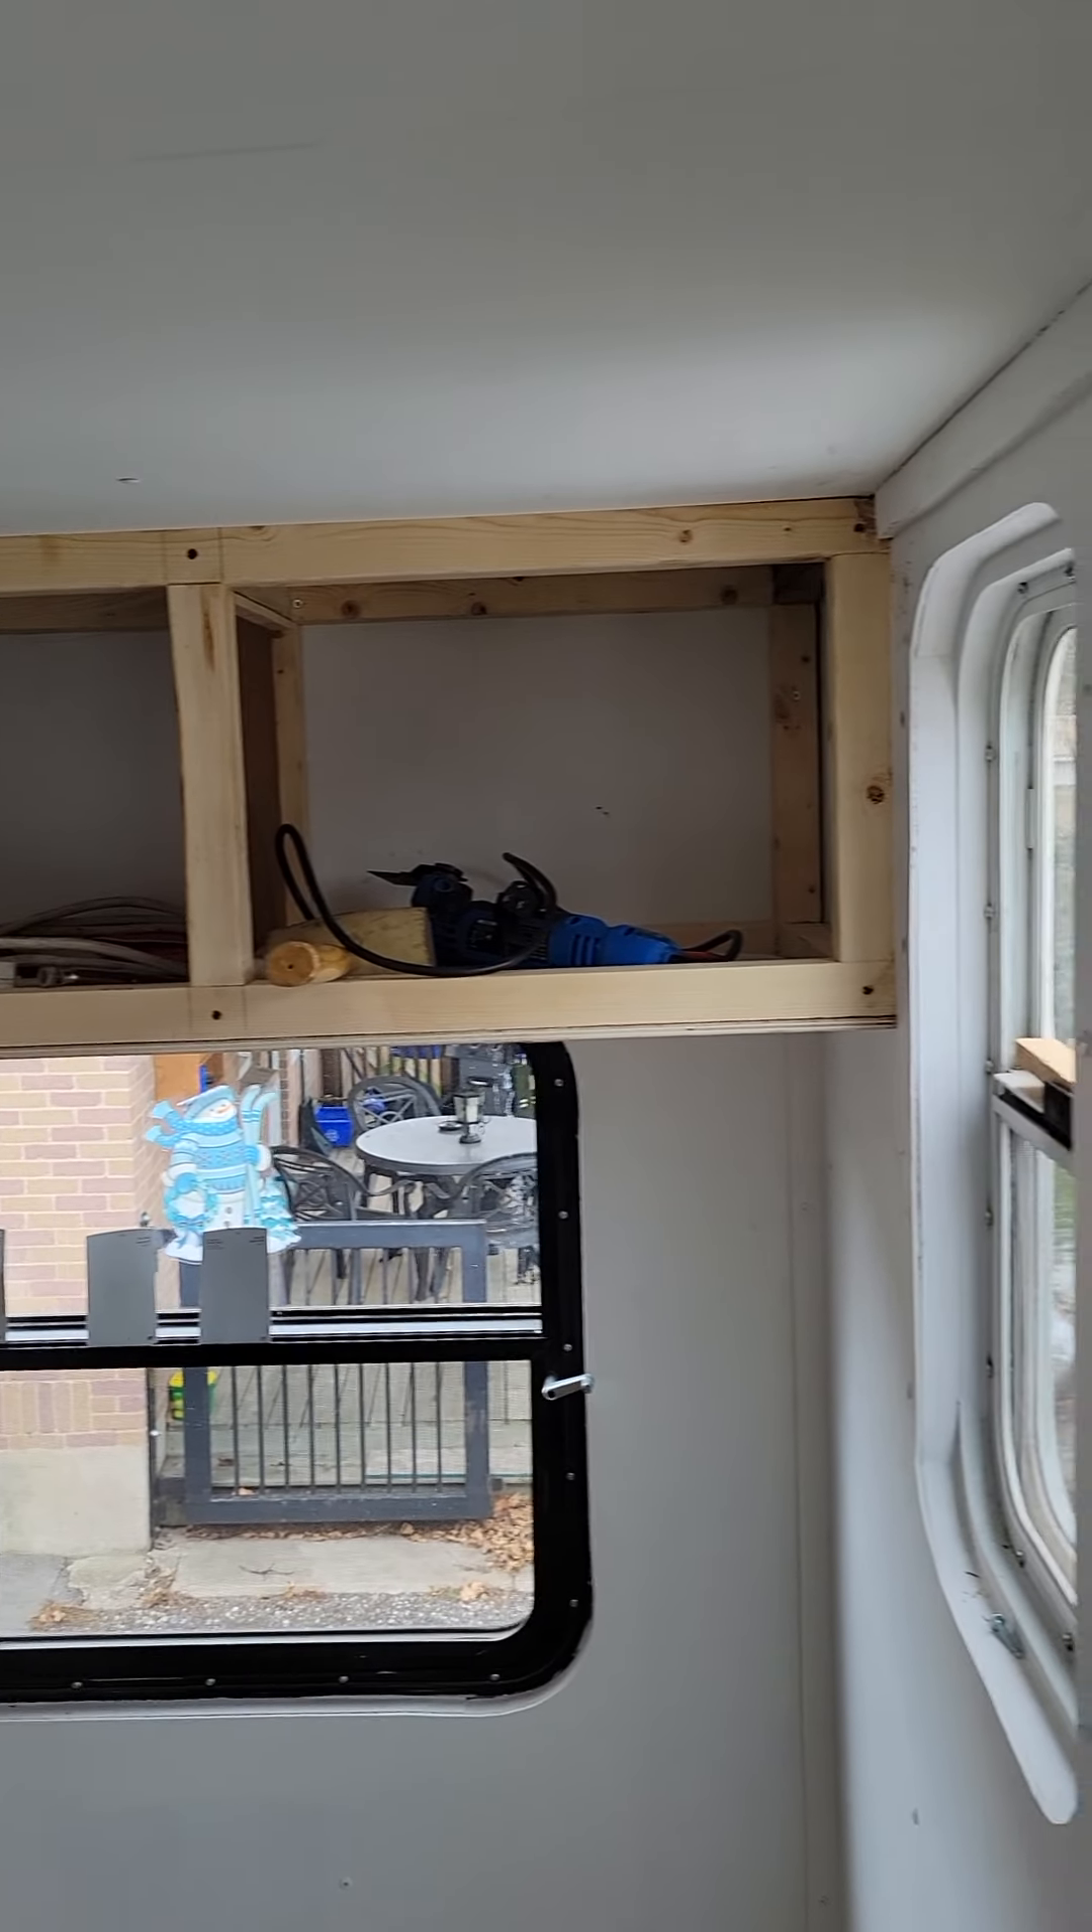The upper cabinets we built just waiting for doors to go on.